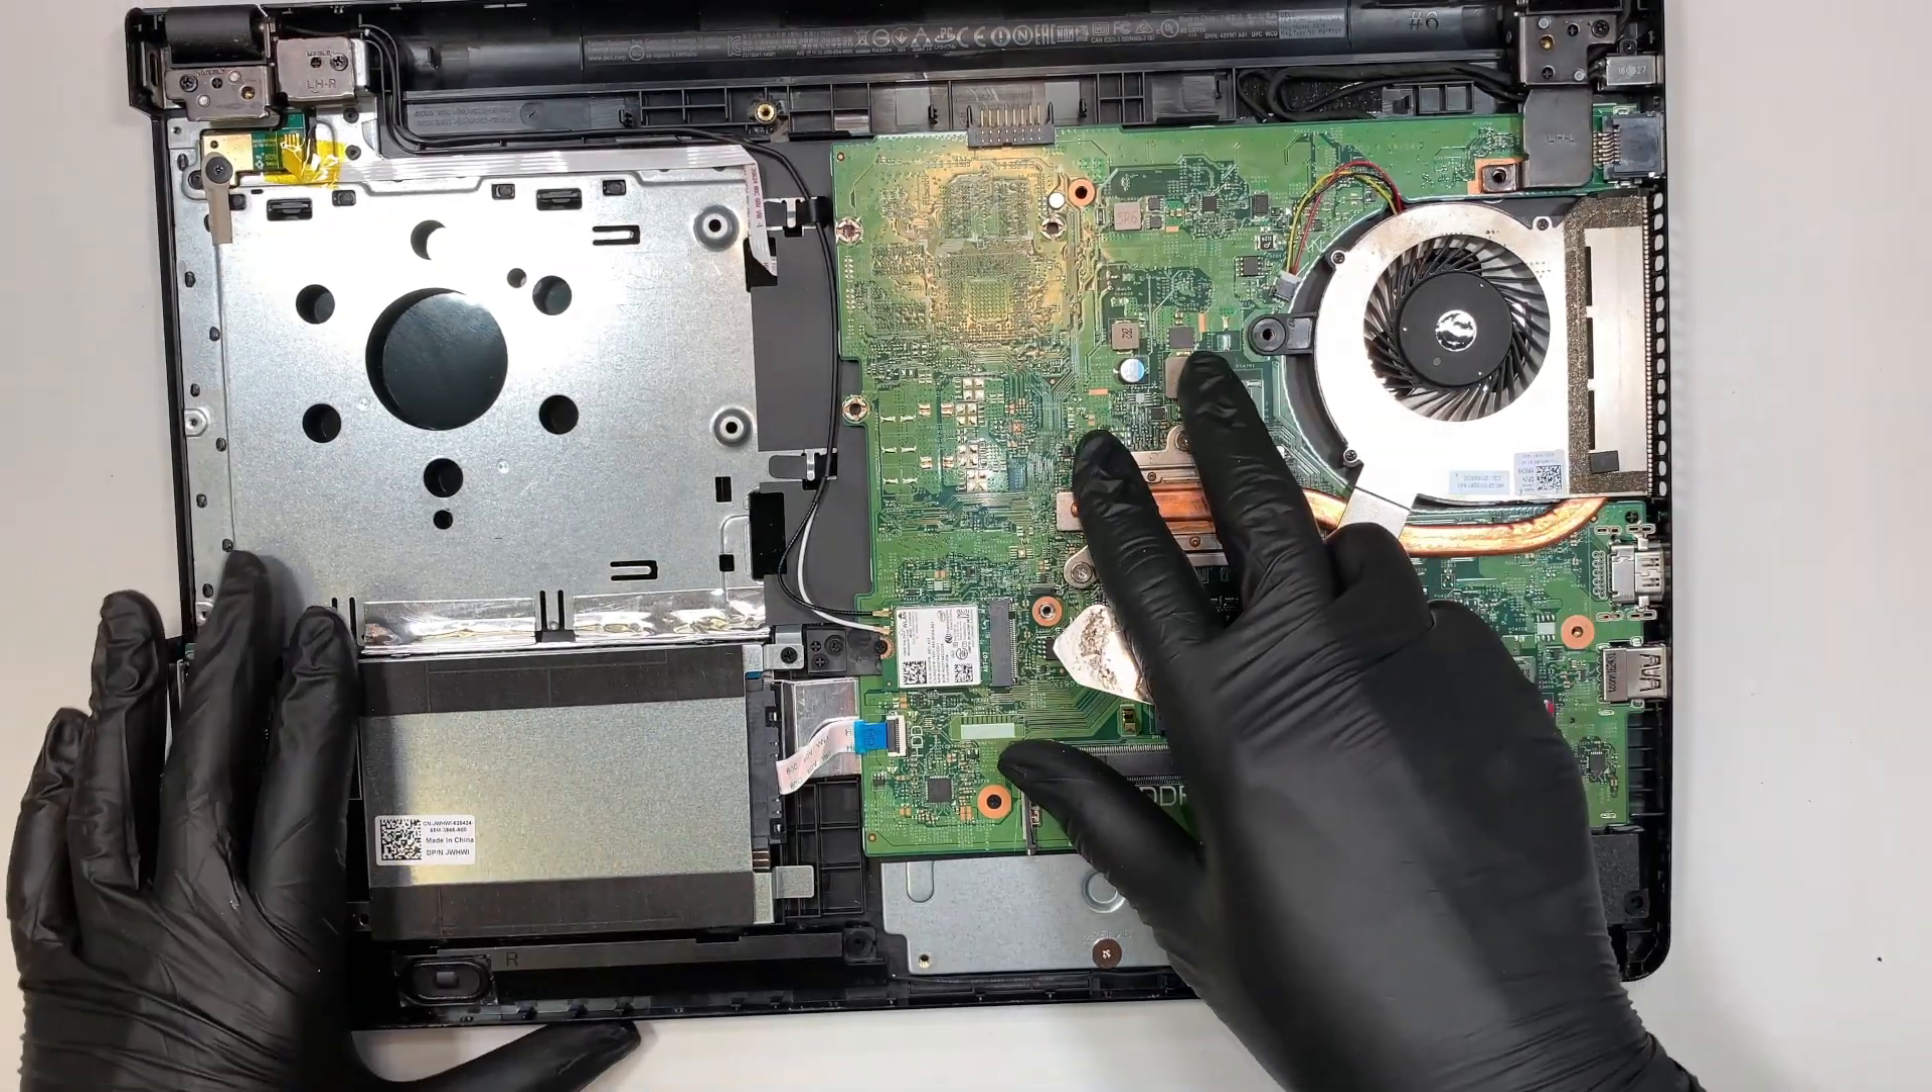Alright, once you have the entire back plate removed, now you can see that the hard drive is here and this is your entire motherboard.